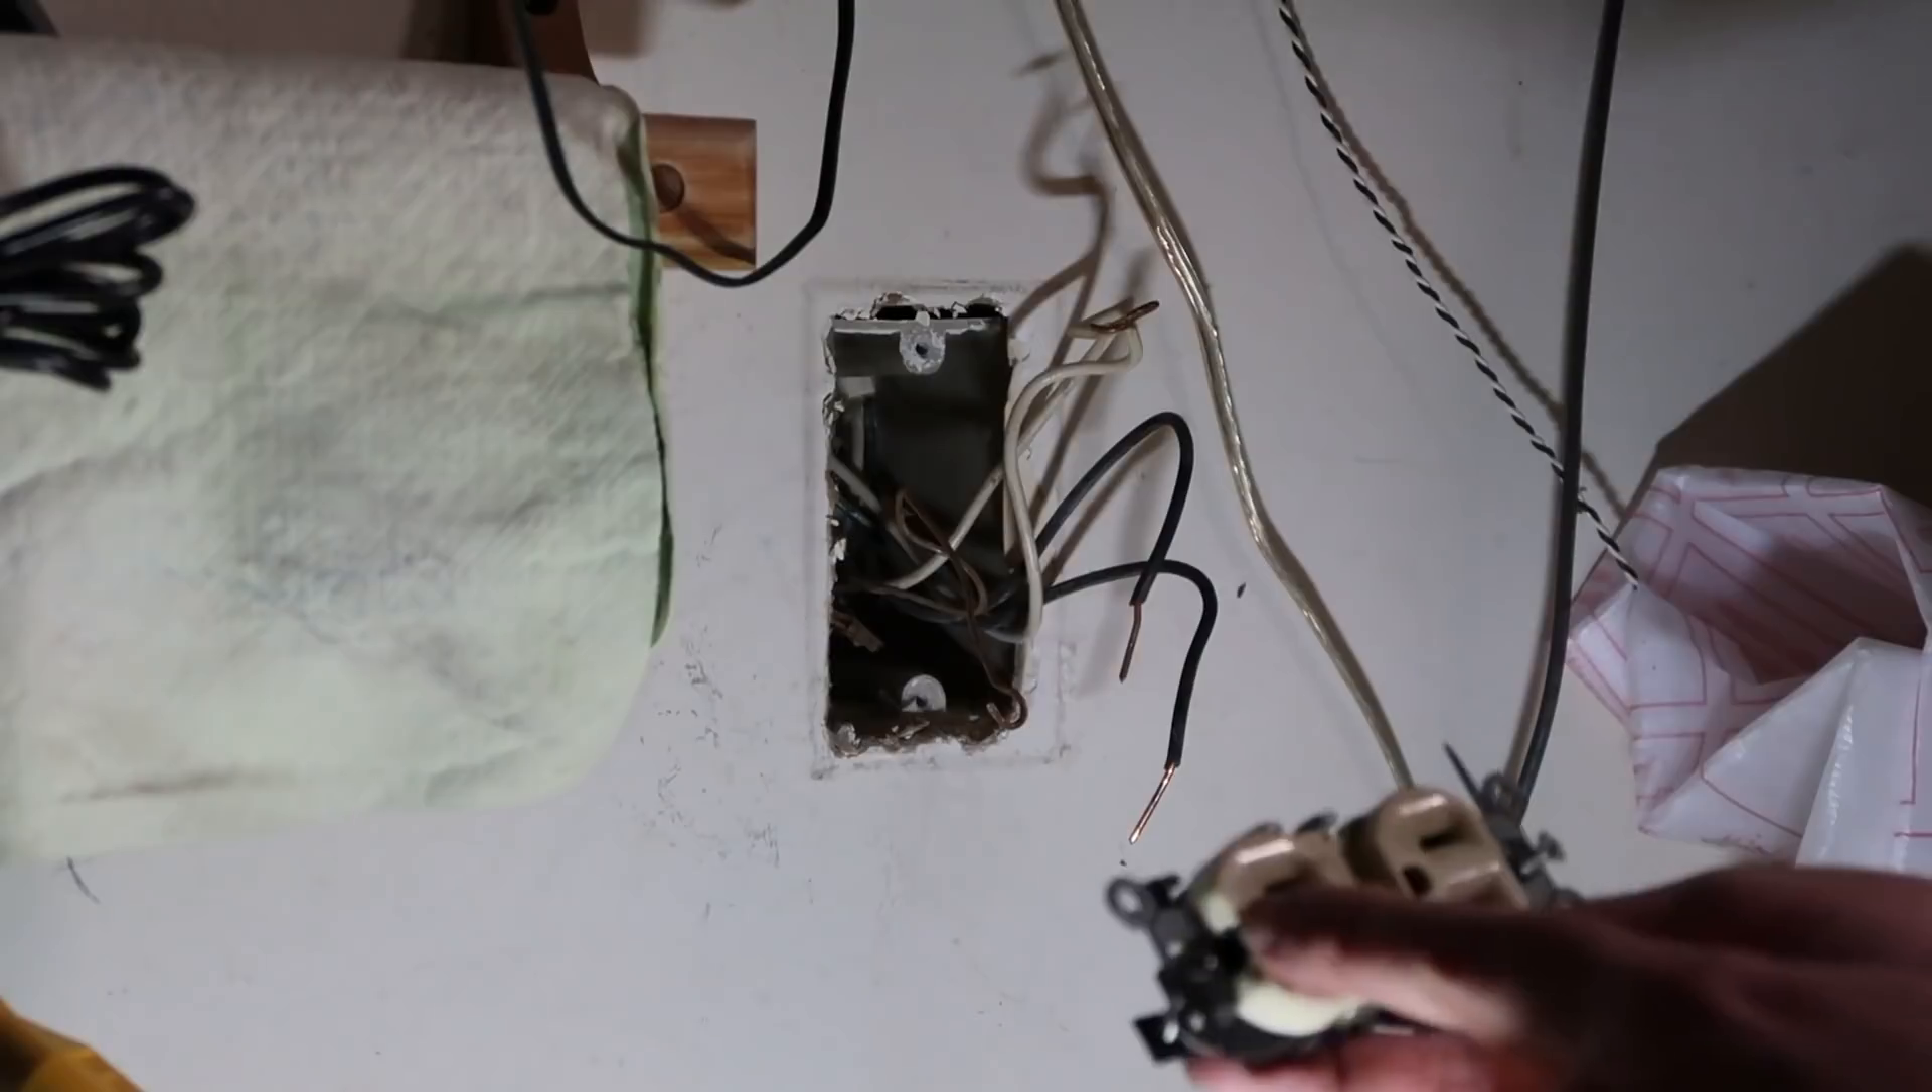Now we have the outlet out.